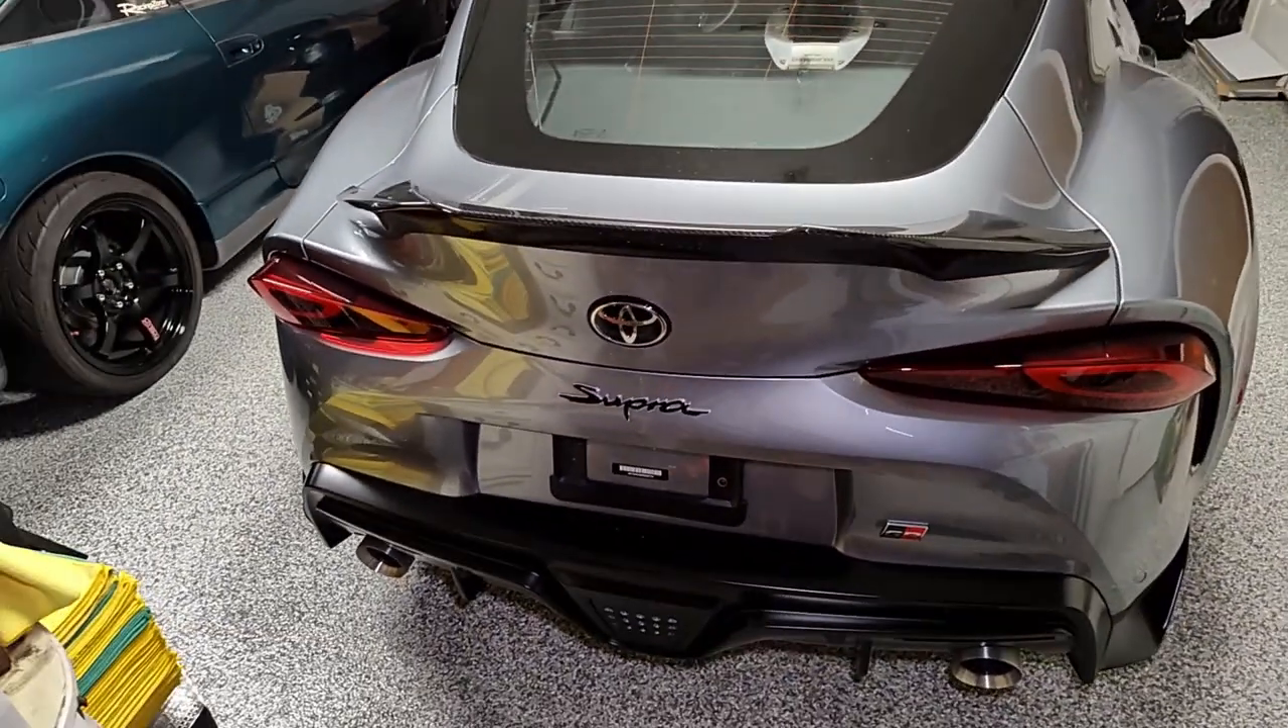And here is the alpha spoiler from a90 shop uh completely installed.